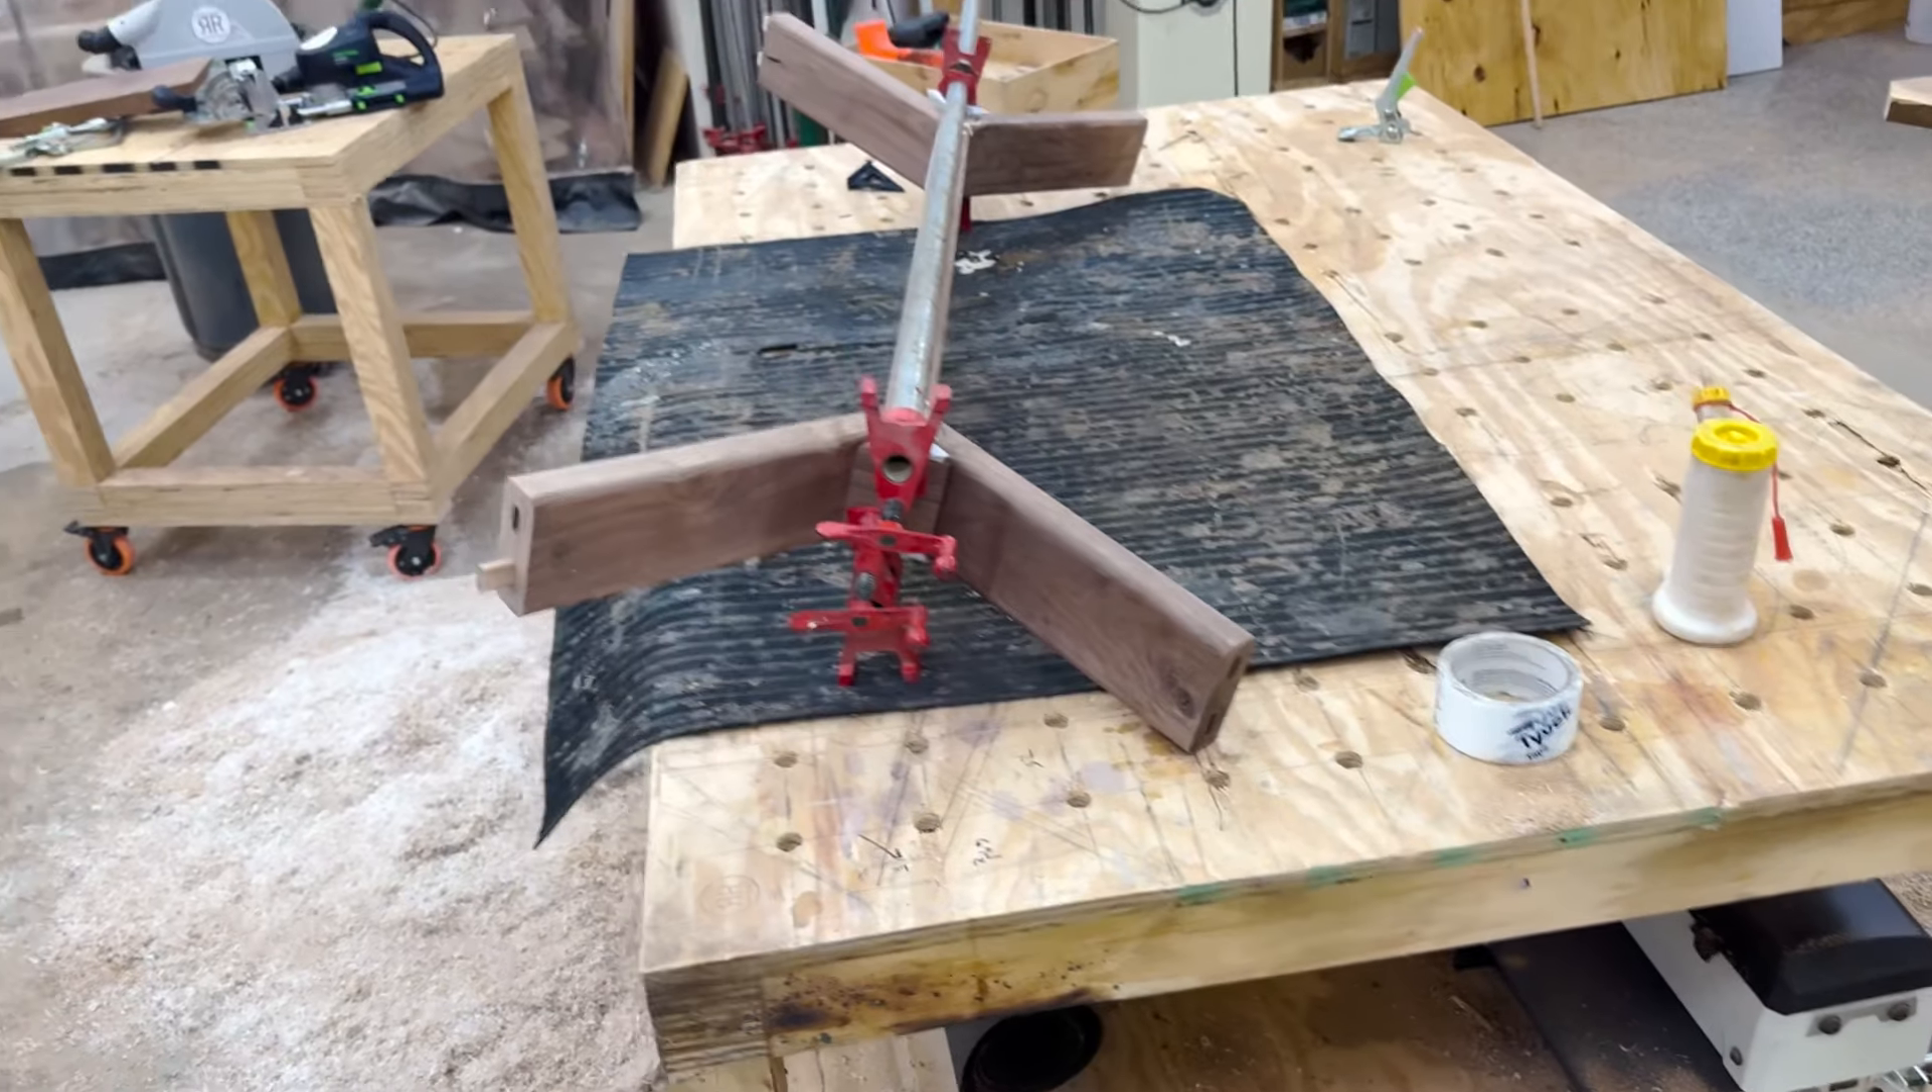Now I'm clamping the center of the trestle right here. I'm gonna clamp the legs in just a second.